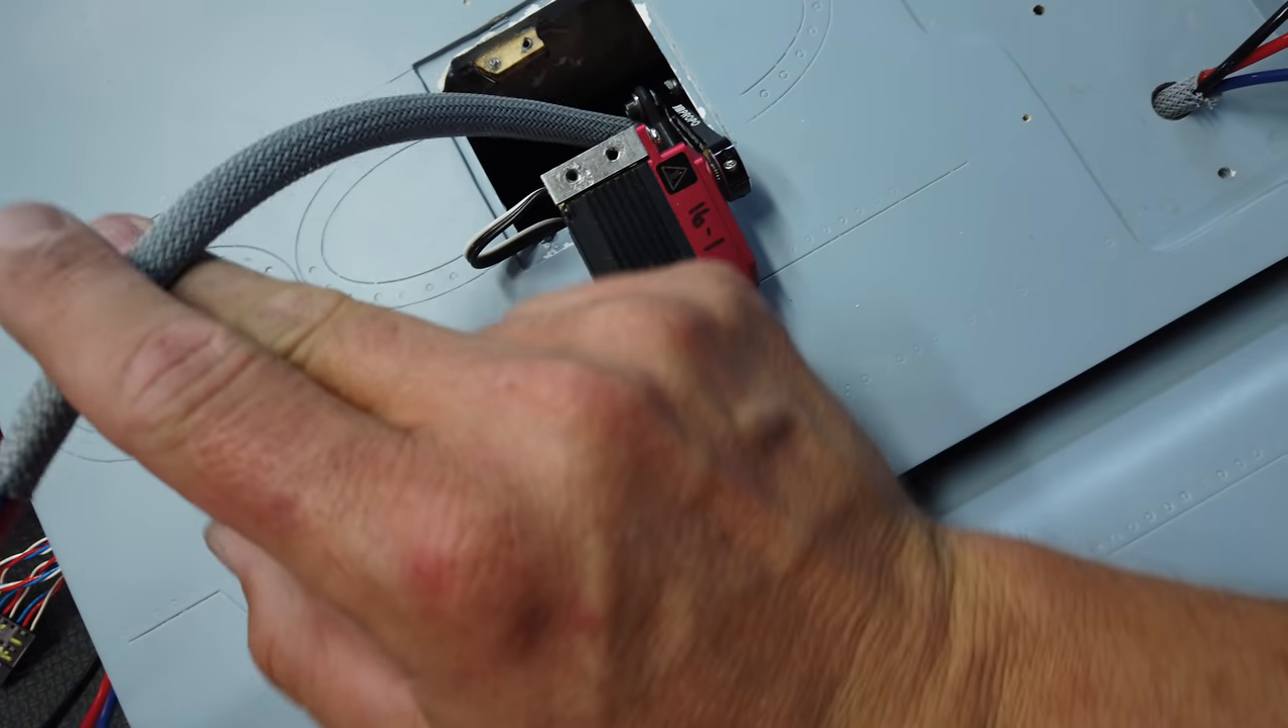What i did was wrap the lines in snakeskin just to protect the uh the airlines.